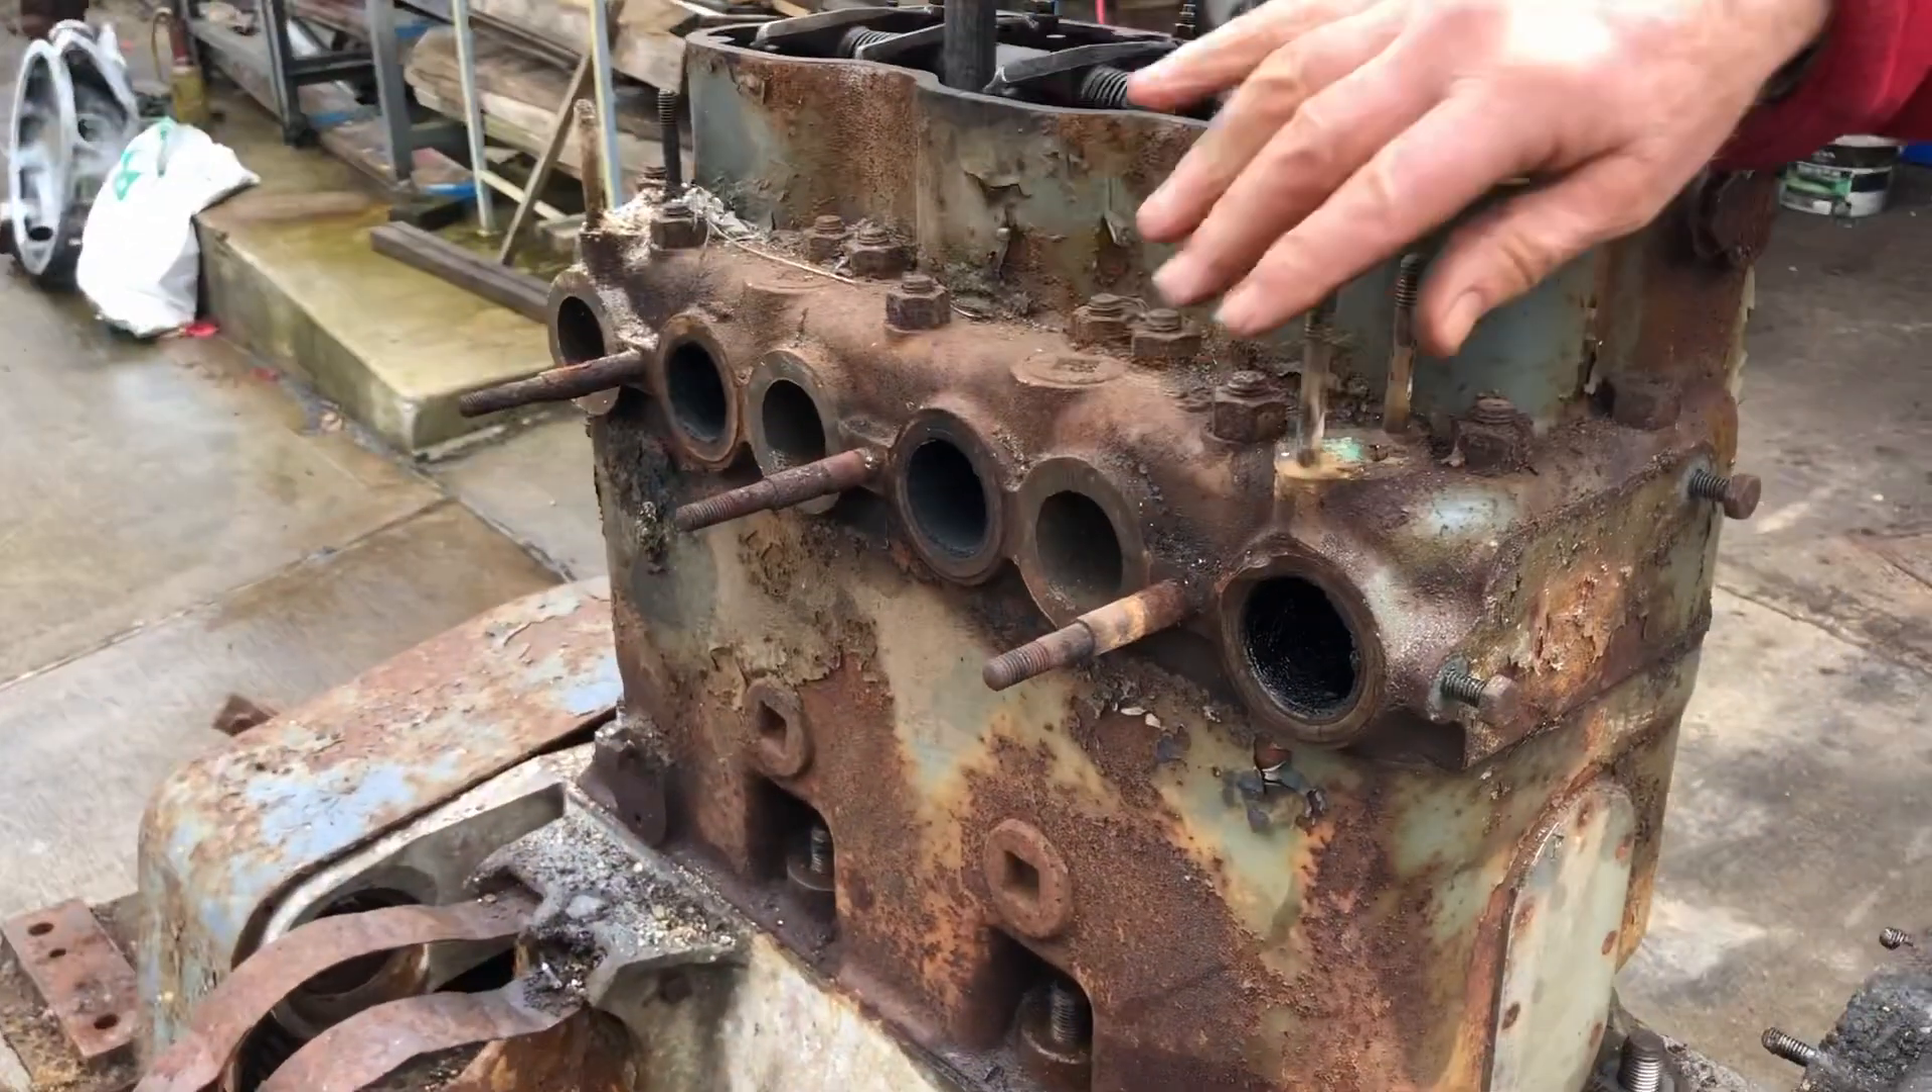We've taken off the exhaust manifold and the inlet manifold.